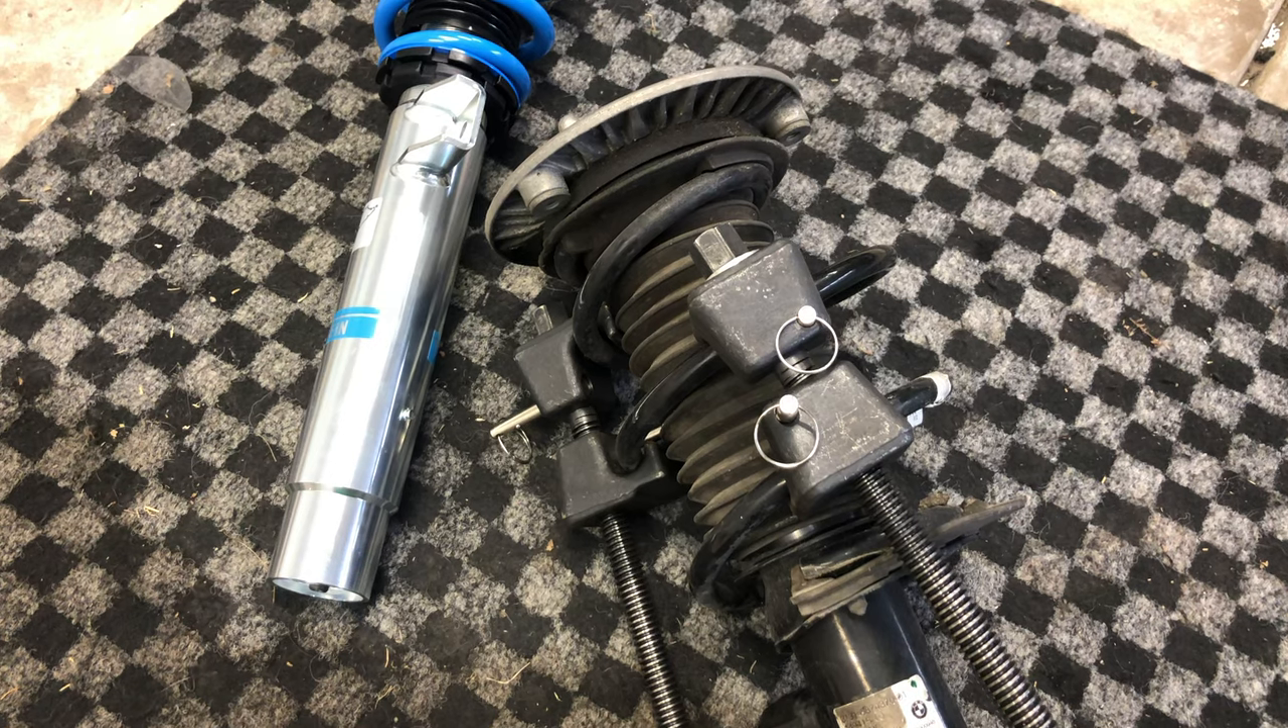Now that I have the spring compressors on the coilover, I can now remove the top hat.